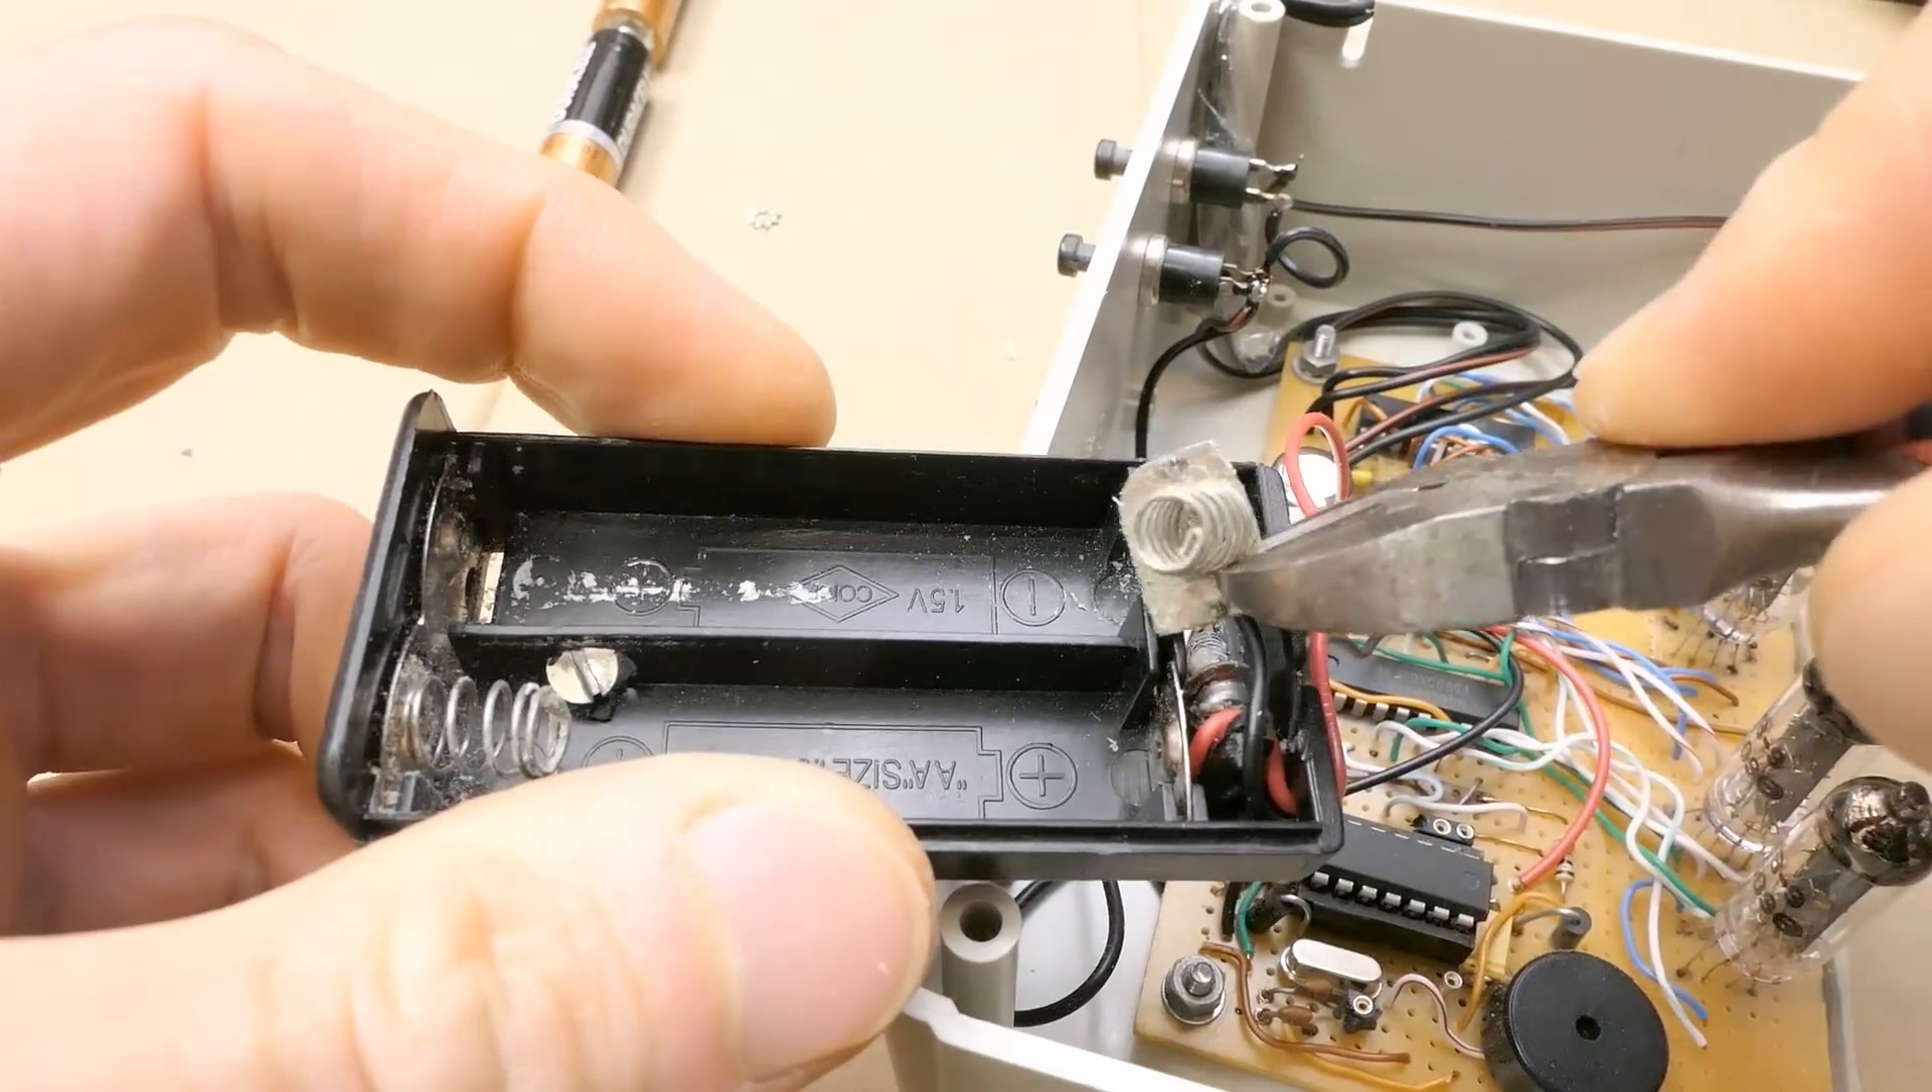Now the battery holder is out.